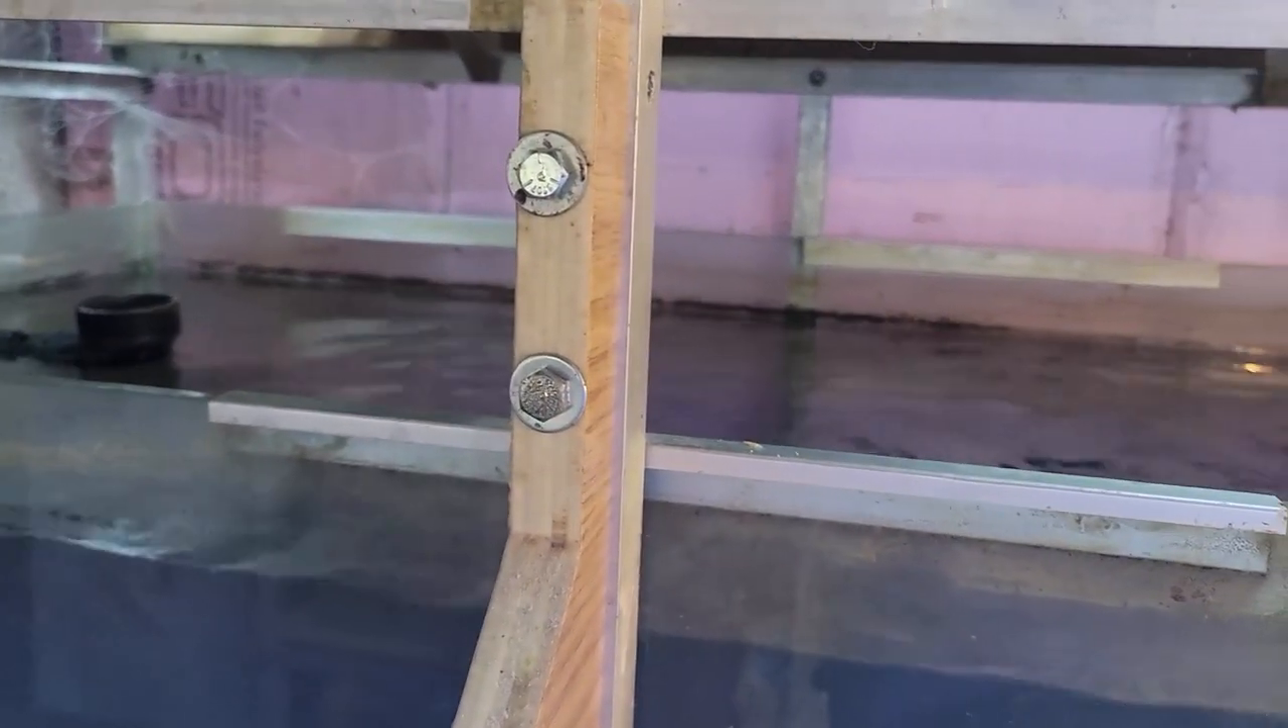You can see the washers there now and it's all very thoroughly bolted.